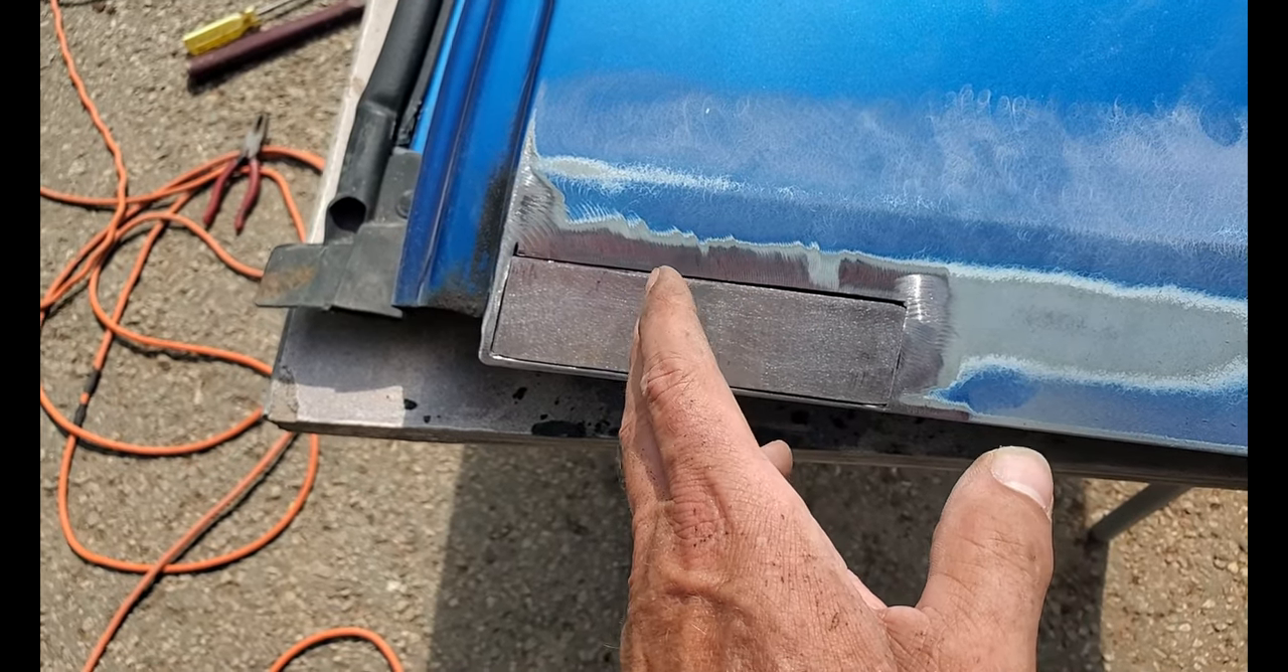The piece is reasonably fitted in a little bit of a gap there I'm gonna have to live with that.